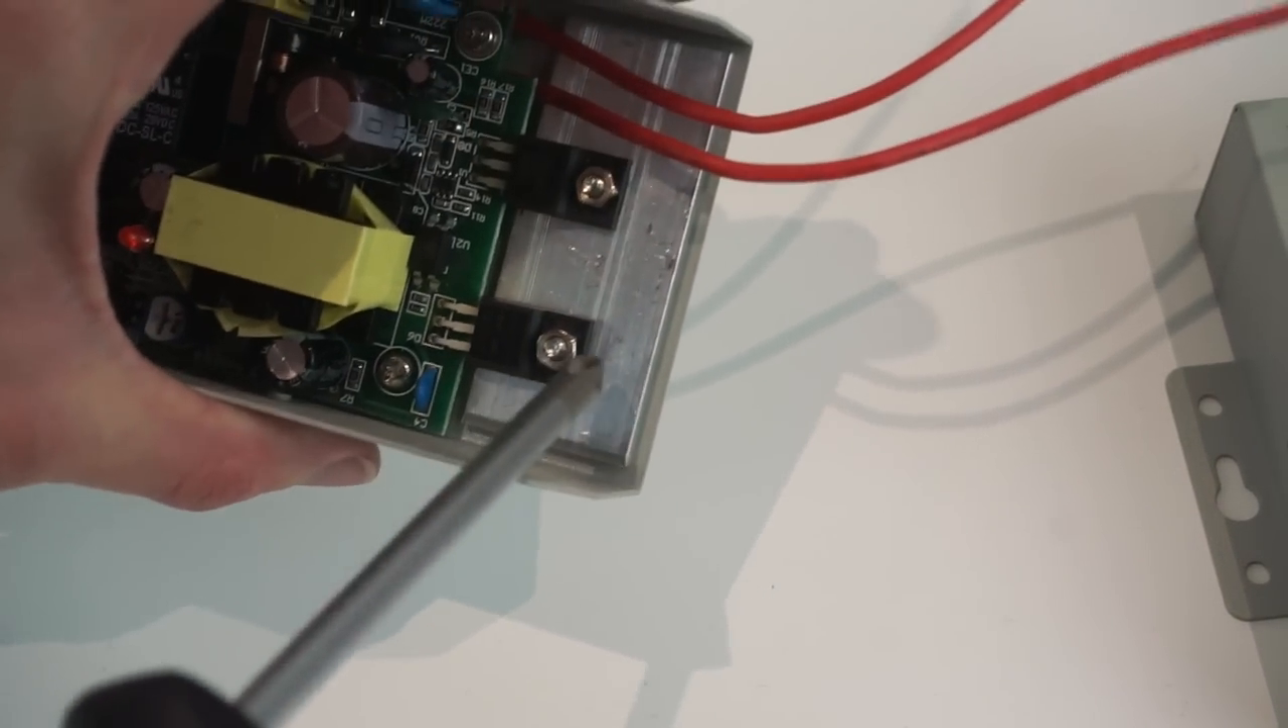So the first thing is these two regulators are sort of bolted to the case.